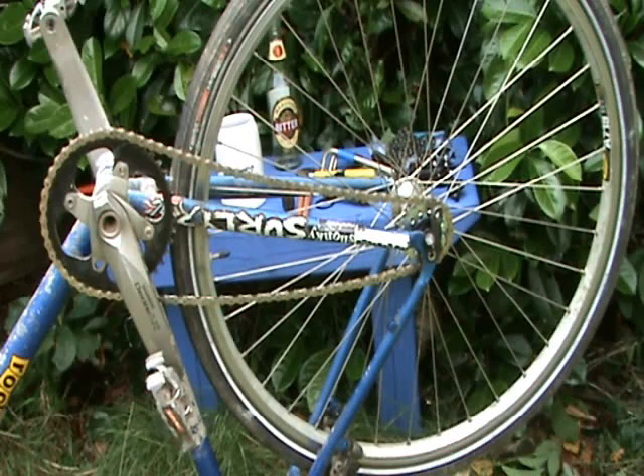Ok, so what we've done now is we have popped the wheel back in.